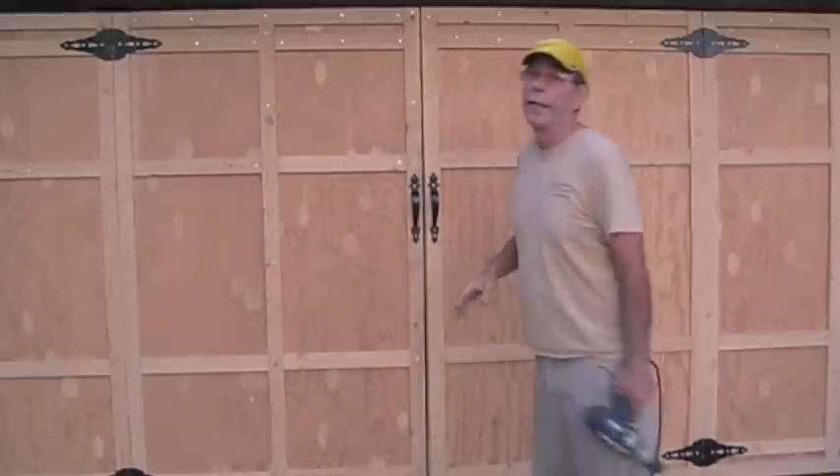Last thing I did was put on these handles, and before that I put on the trim going all the way around, all through the thing.